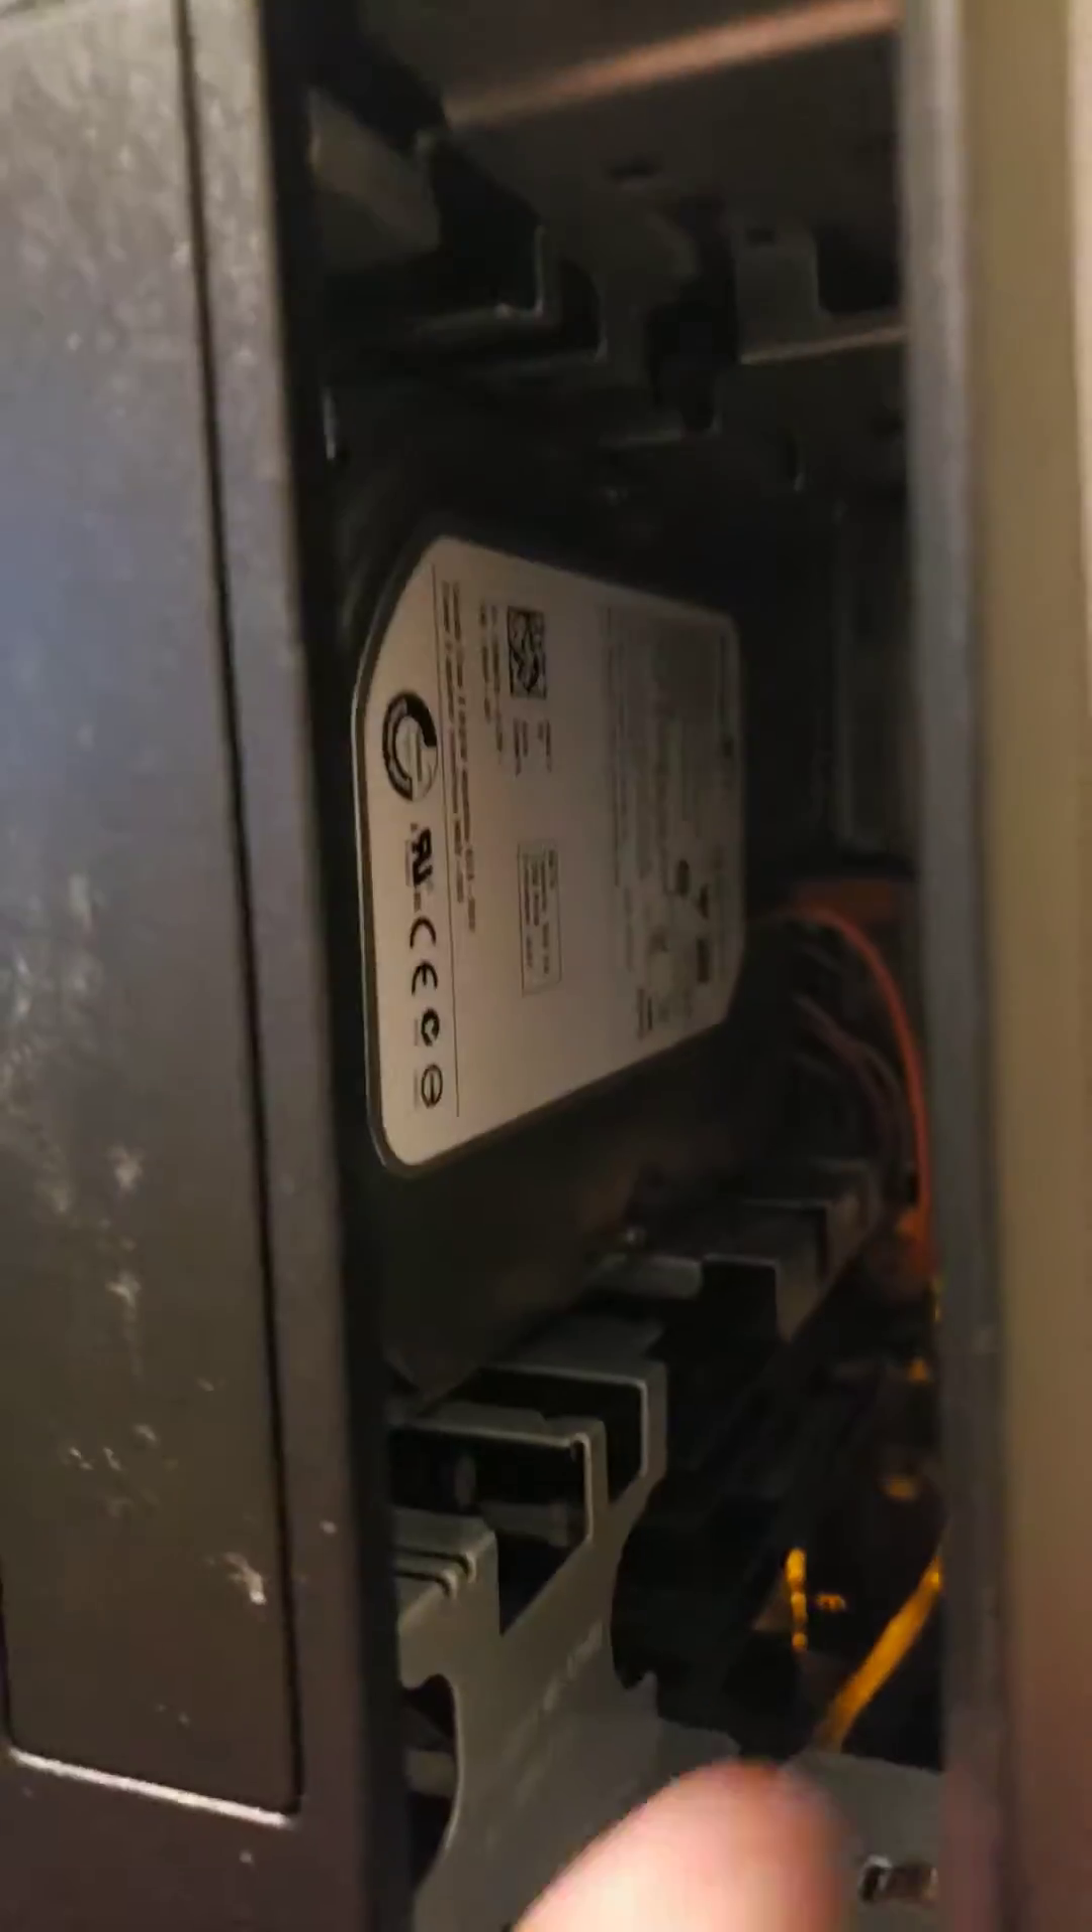Put in my second hard drive as you can see right there that's my drive.